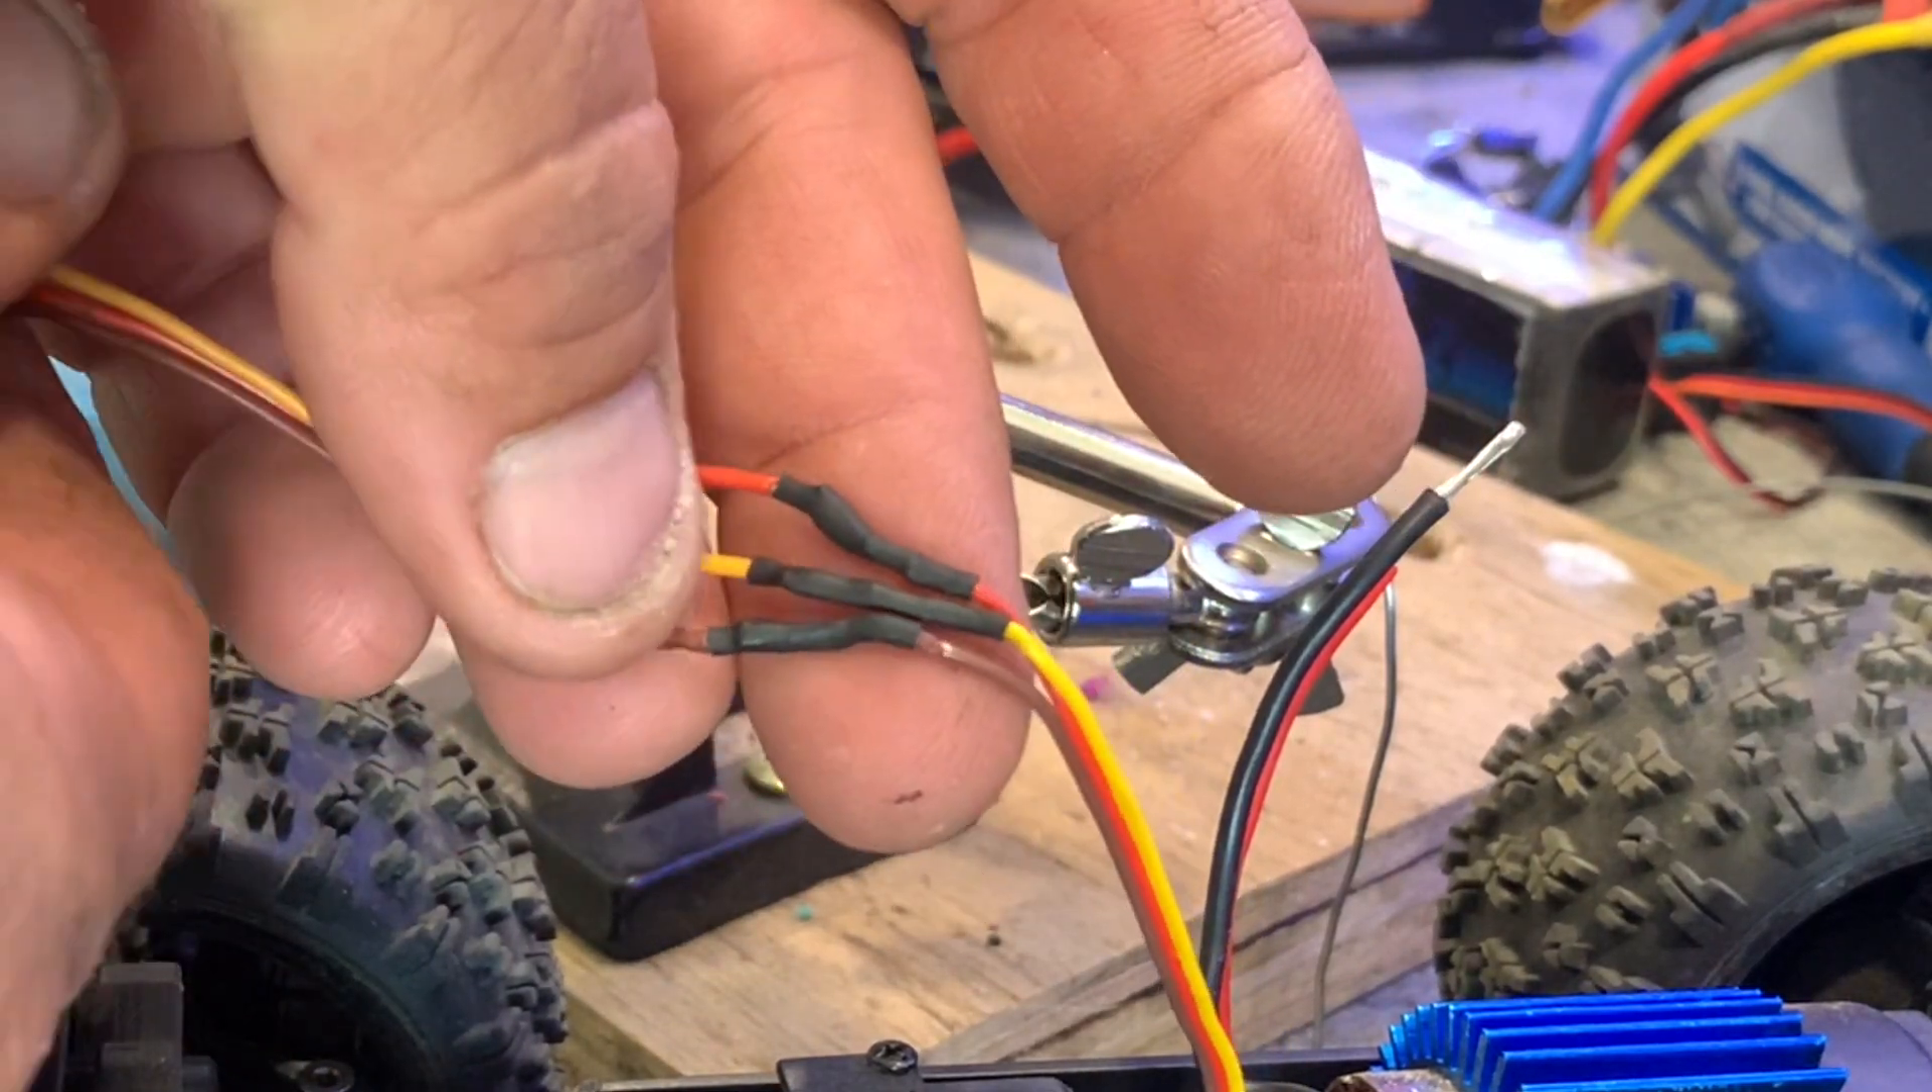So as you can see, I've put all the heat shrink over those three wires there for the steering servo.